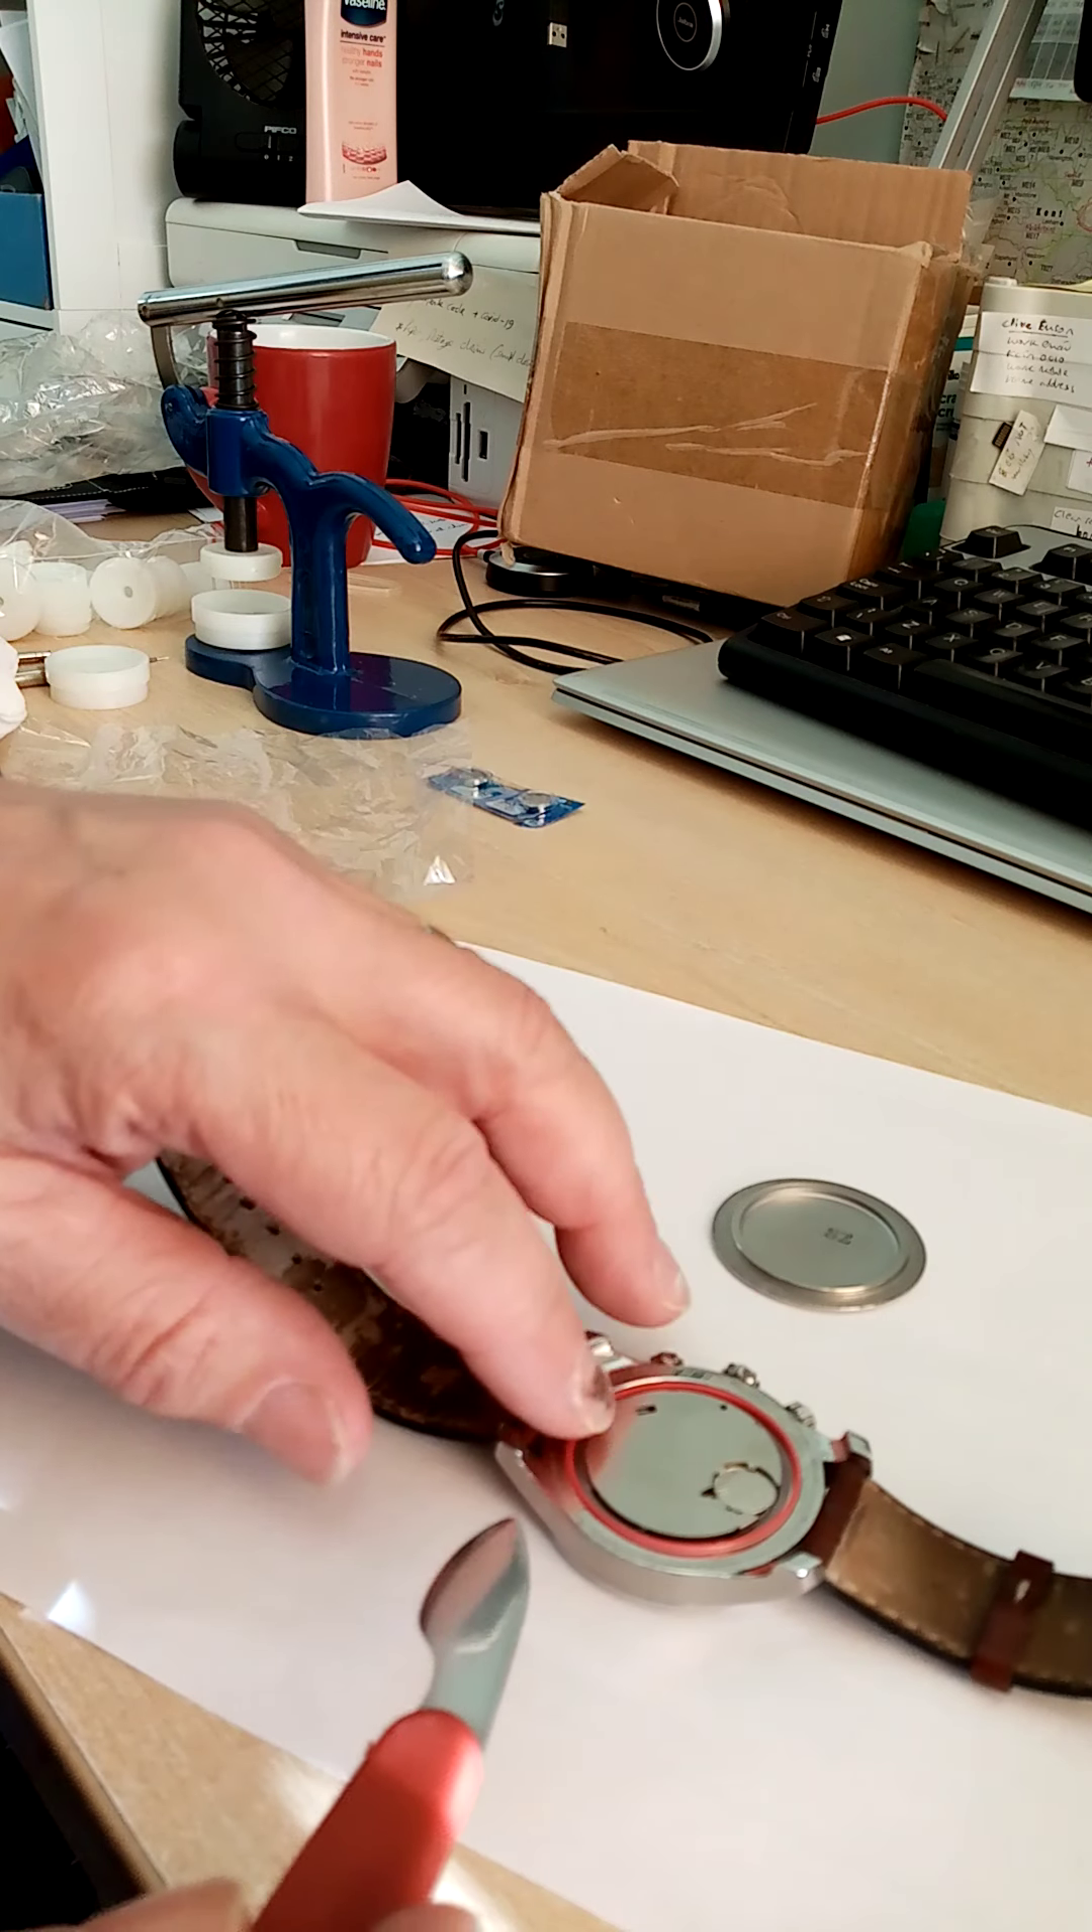So the back's come off. We've got the rubber seal there.